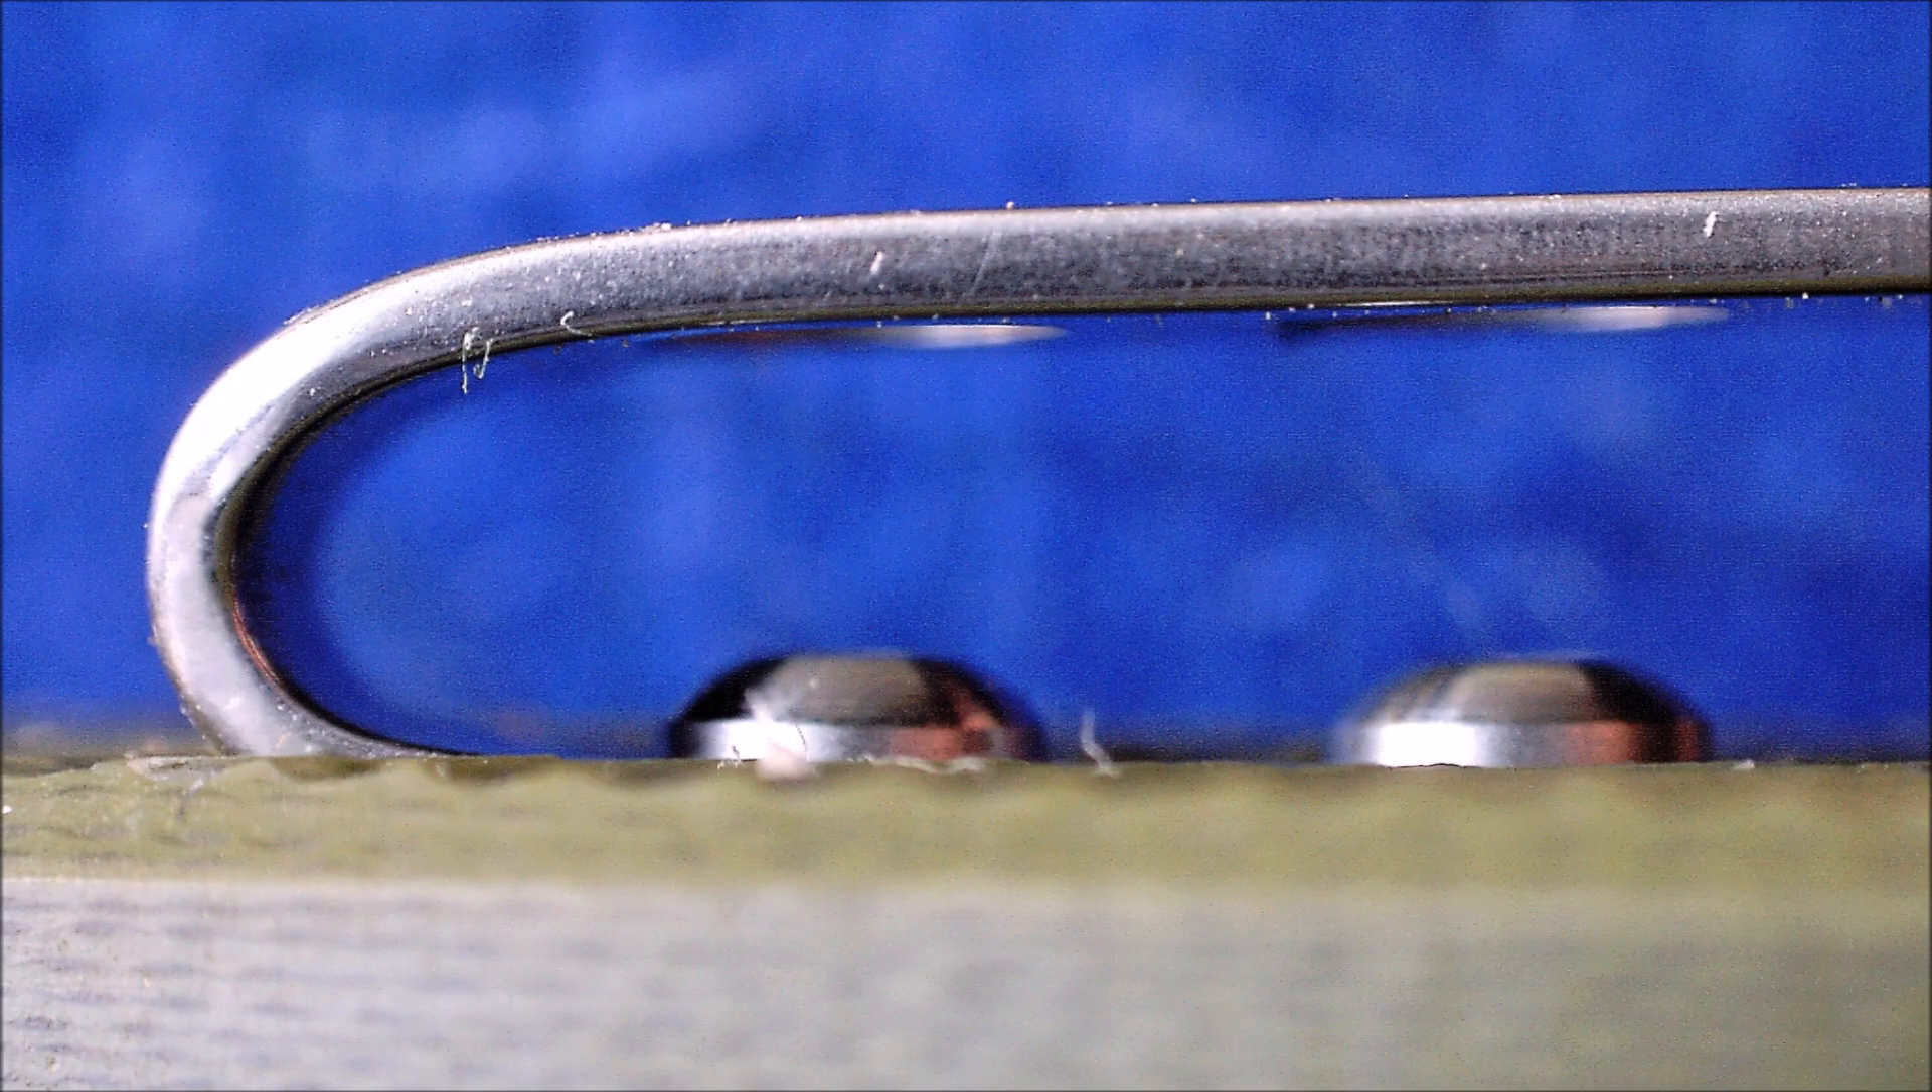Because the G10 has been milled out, and it's recessed in there, even though there's button screws, they don't stick out too far.